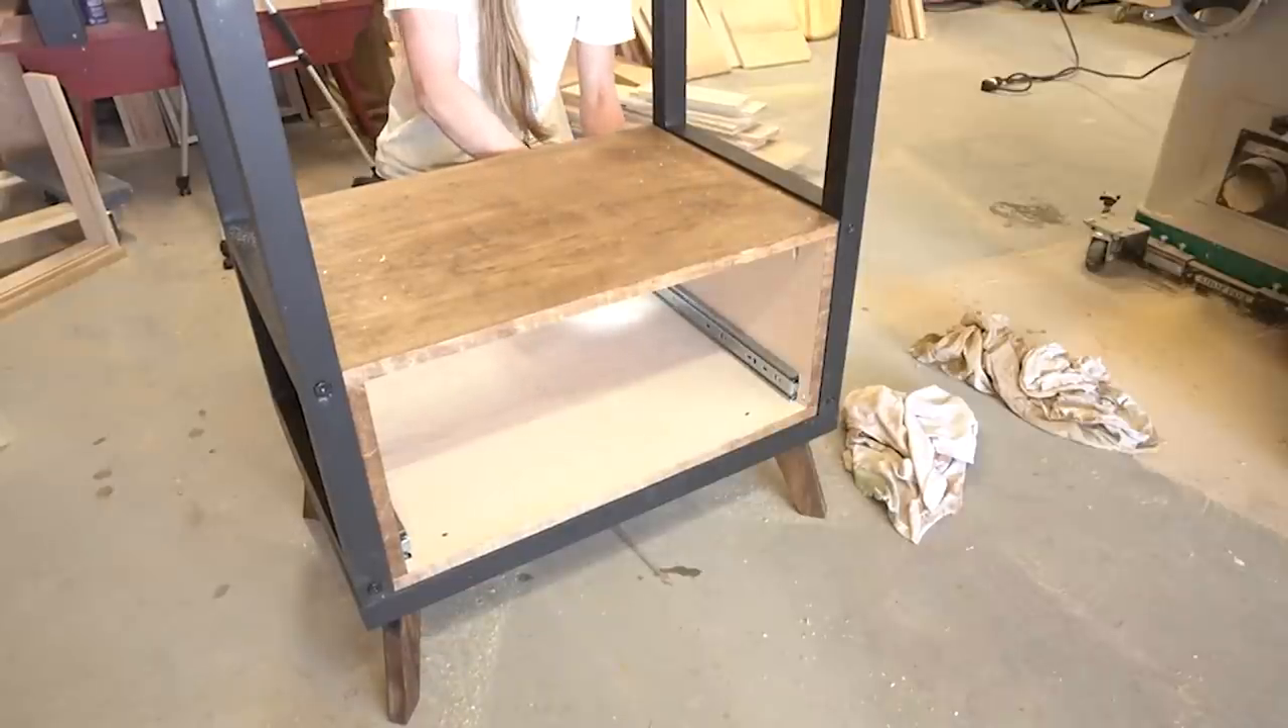Now all that's left for this project is adding the drawer box and the shelves.